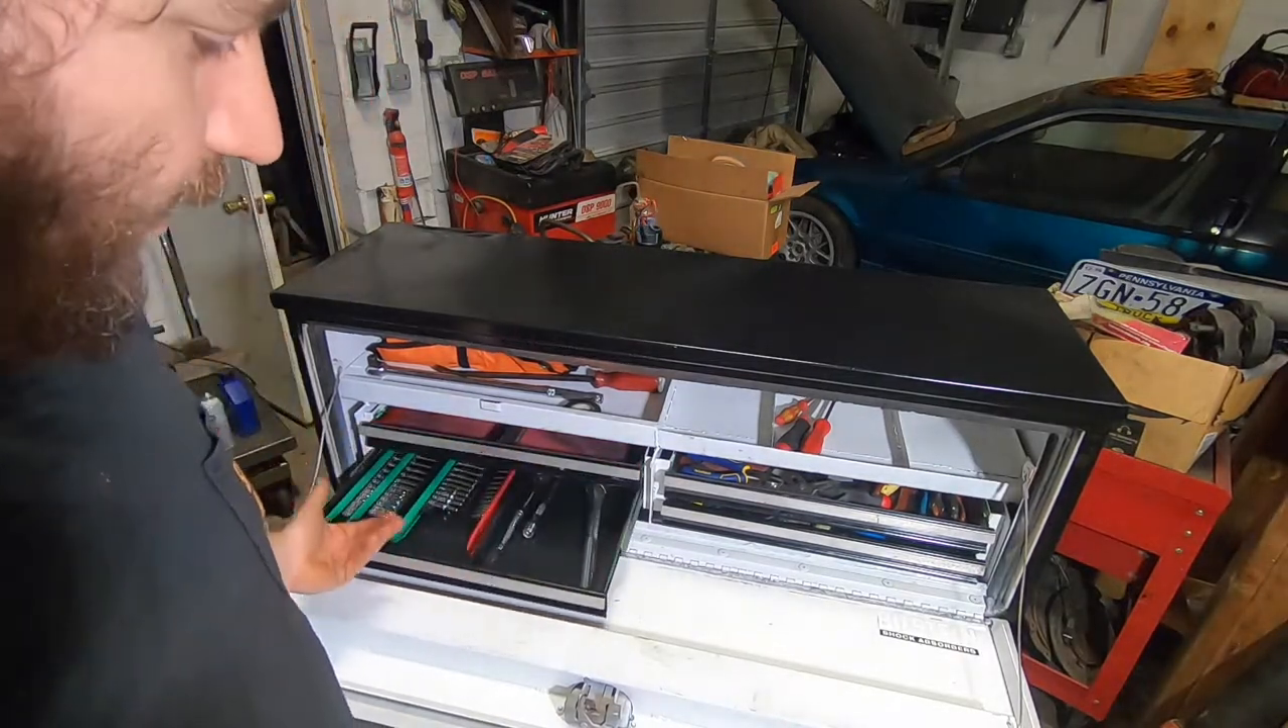So anyway since i filmed last got all the drawers back in here.